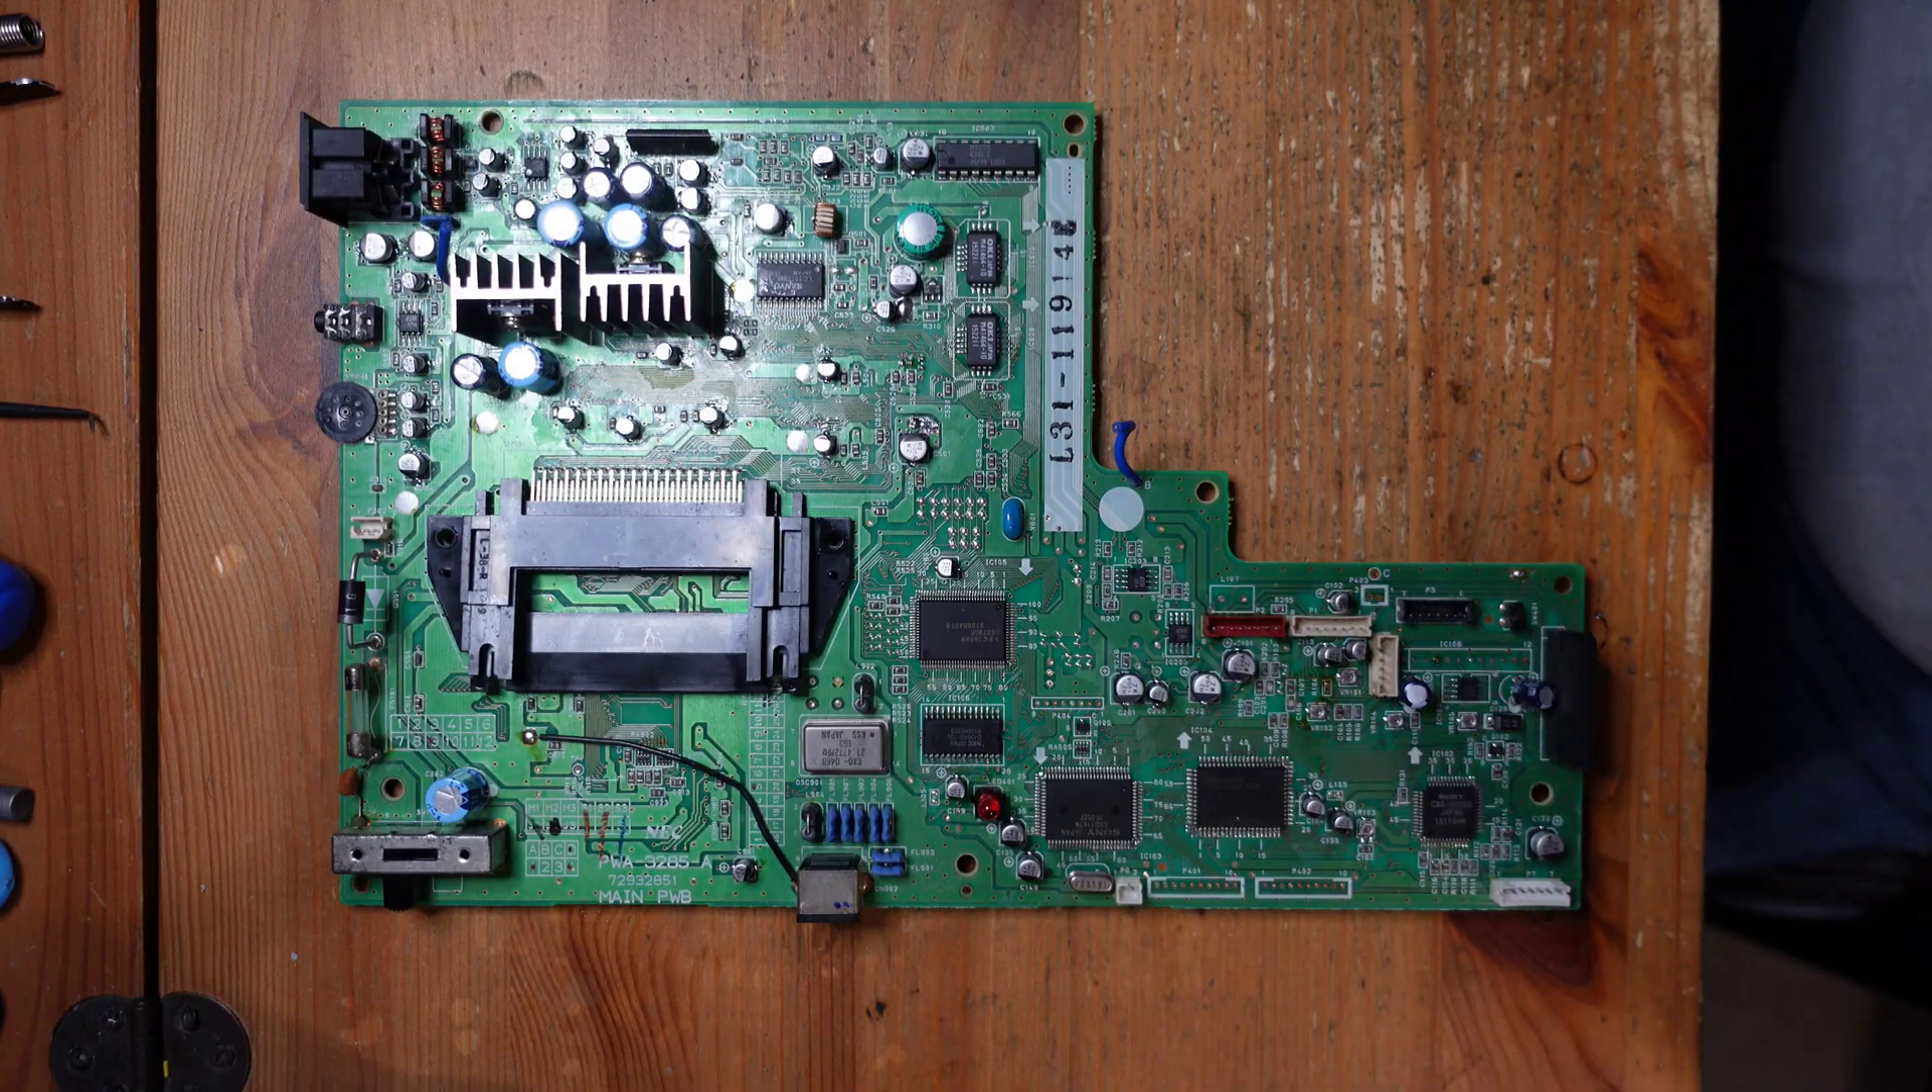The only thing we have left to do now is to remove all of these larger through-hole capacitors.